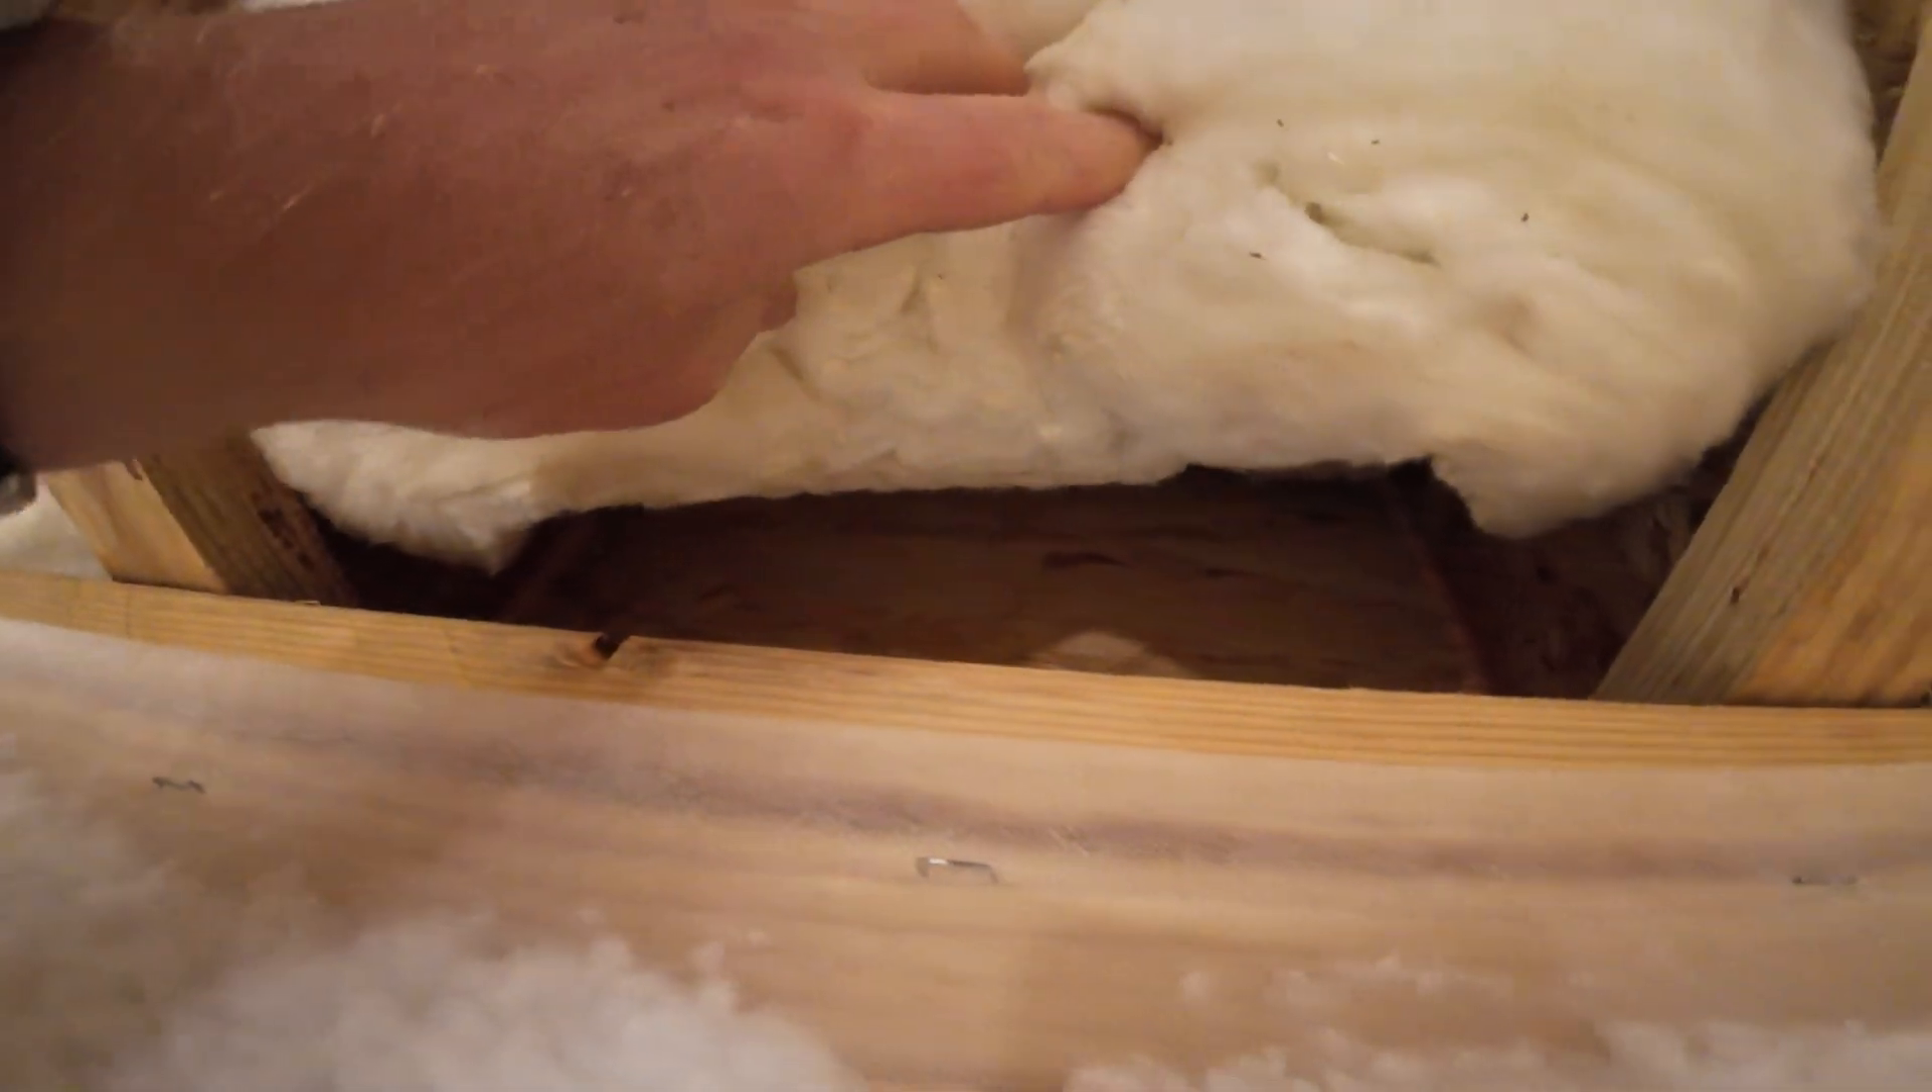So if we come in a little bit closer here and take a look as I'm moving this insulation out, we'll see that if I move this insulation out here that it's not in great contact with the surface that it's intended to insulate here.